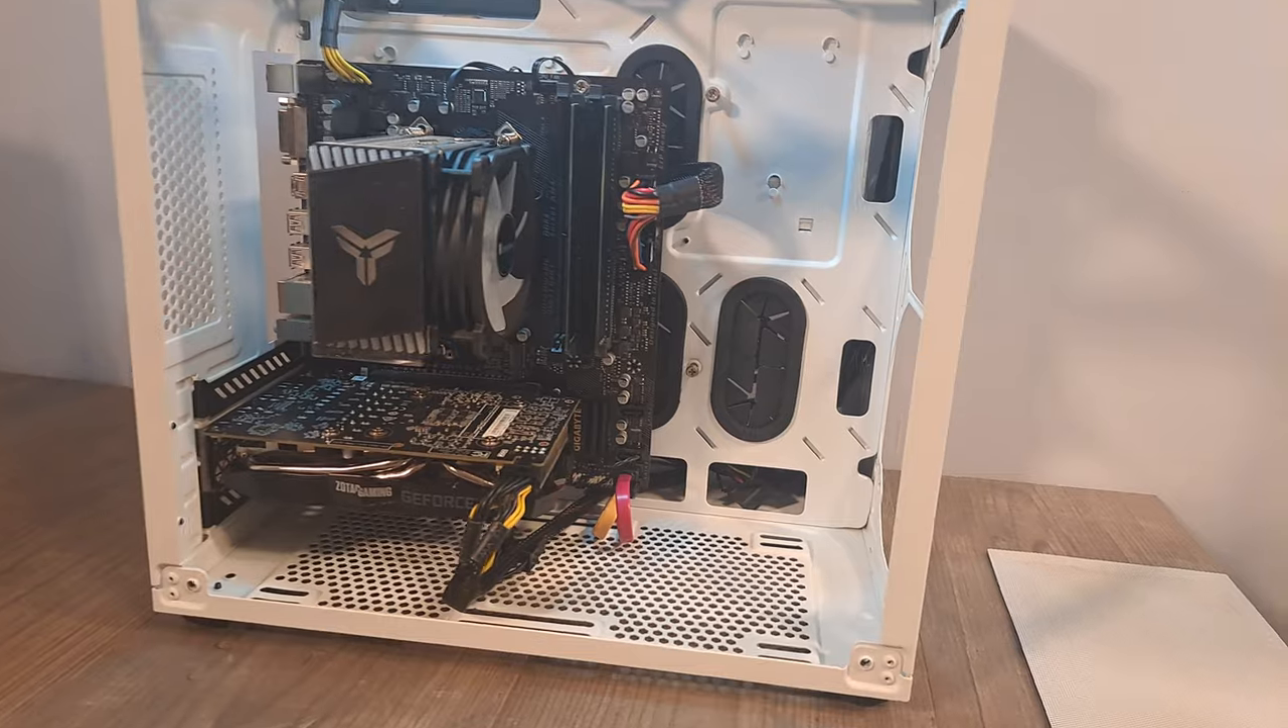Got the grommets in I've got all the panels cleaned up.